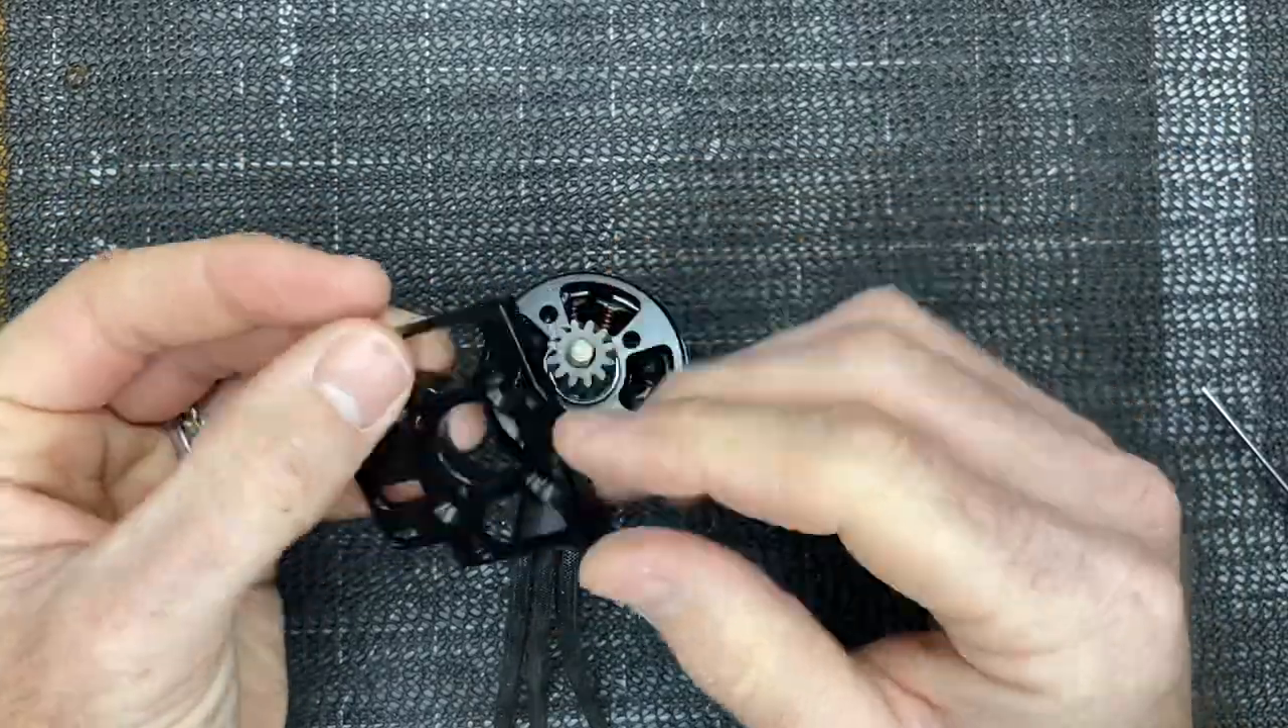So now our pinion is officially on the motor.